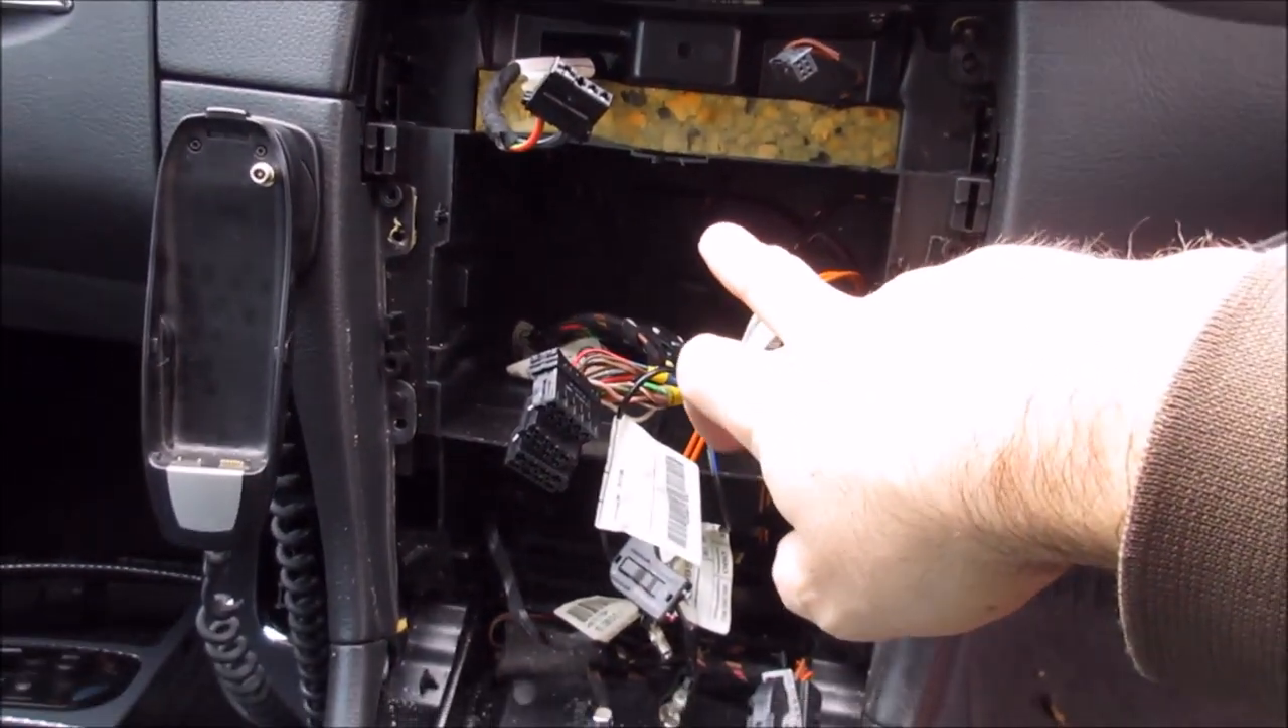As you see, I've completely removed the center console, all the instruments and so on.